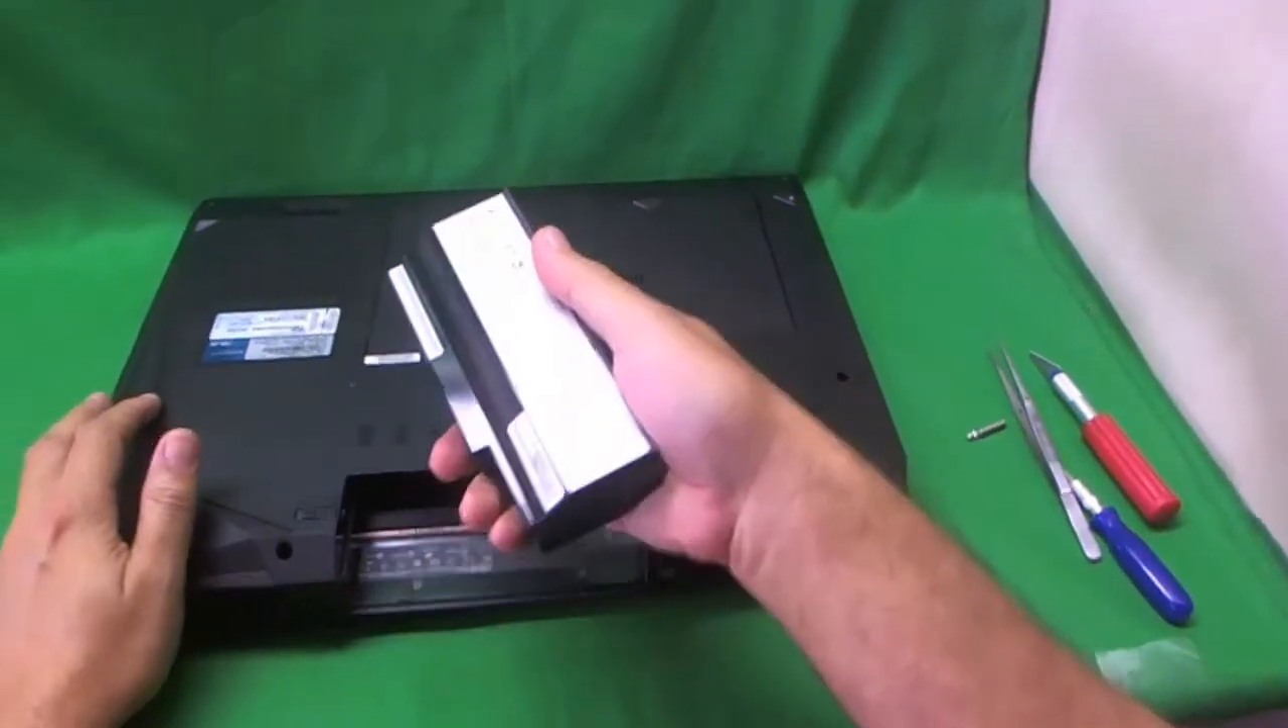So now that the battery is out, we can work on the laptop safely.